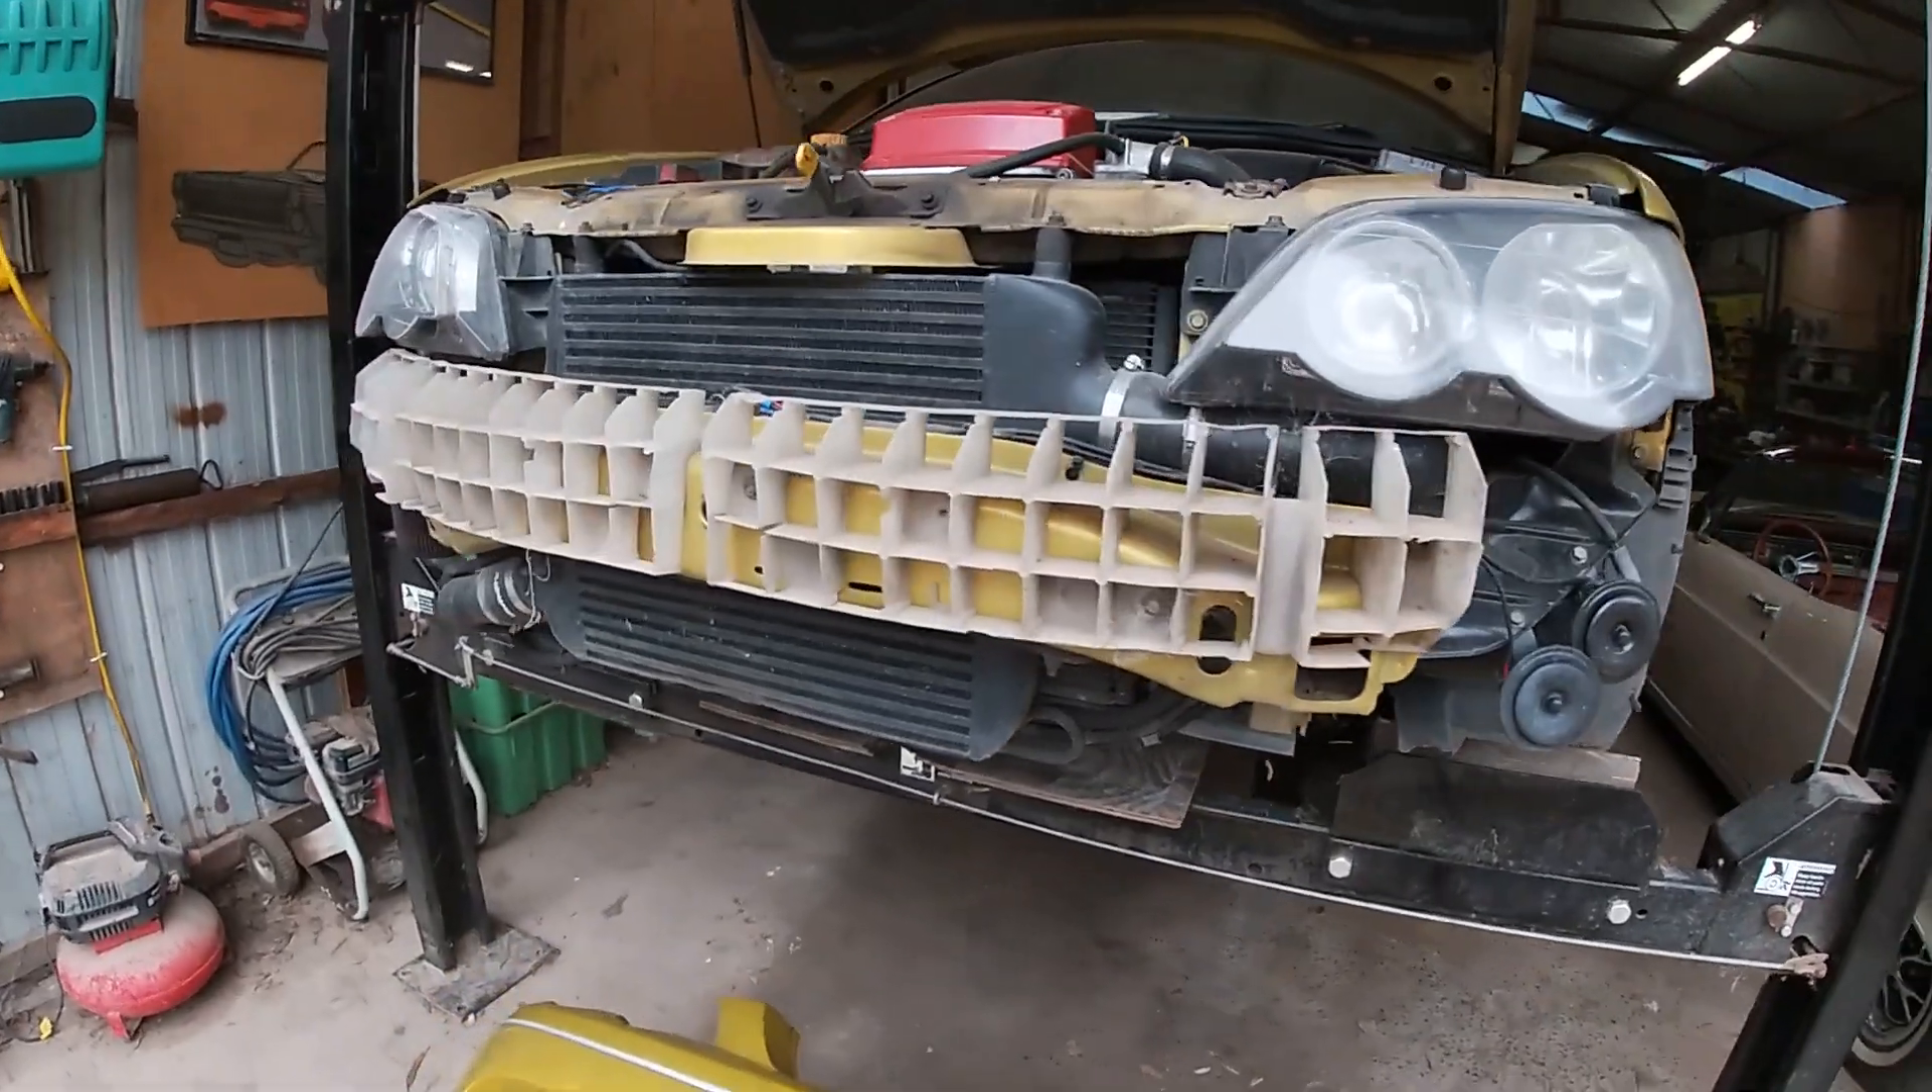All right so i got the bumper off.